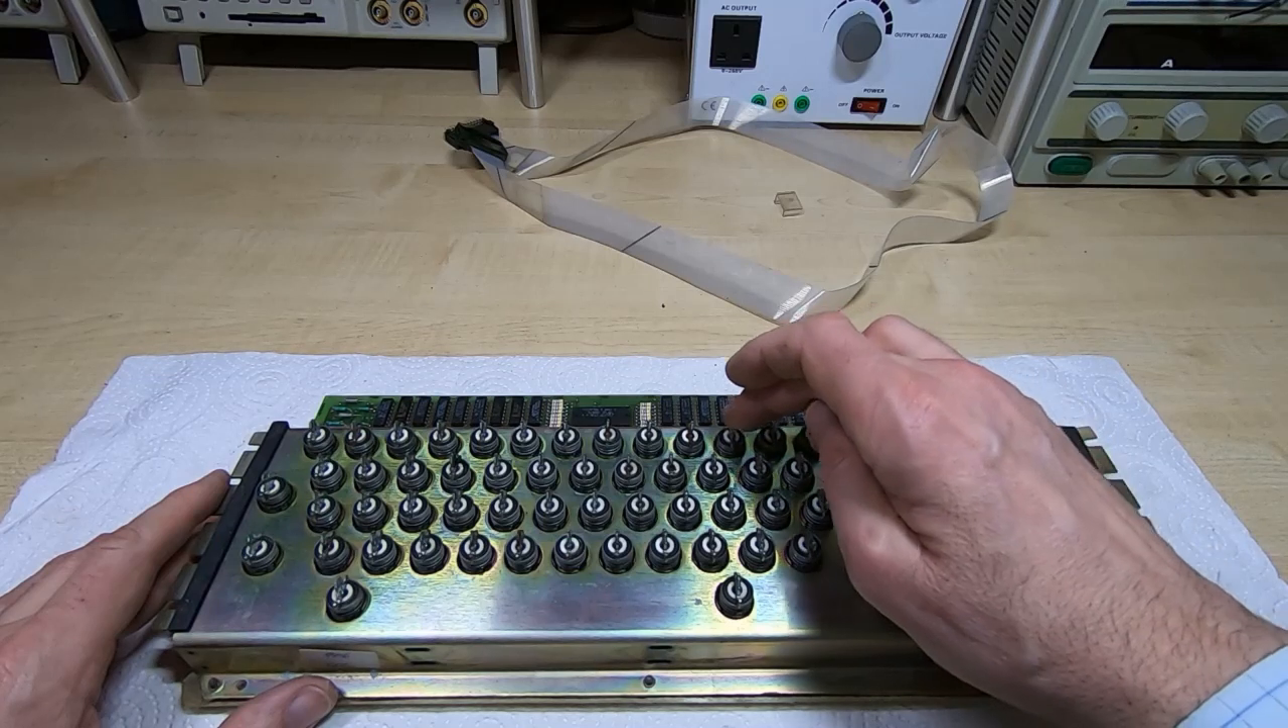Okay so that's the base of the keyboard reassembled.